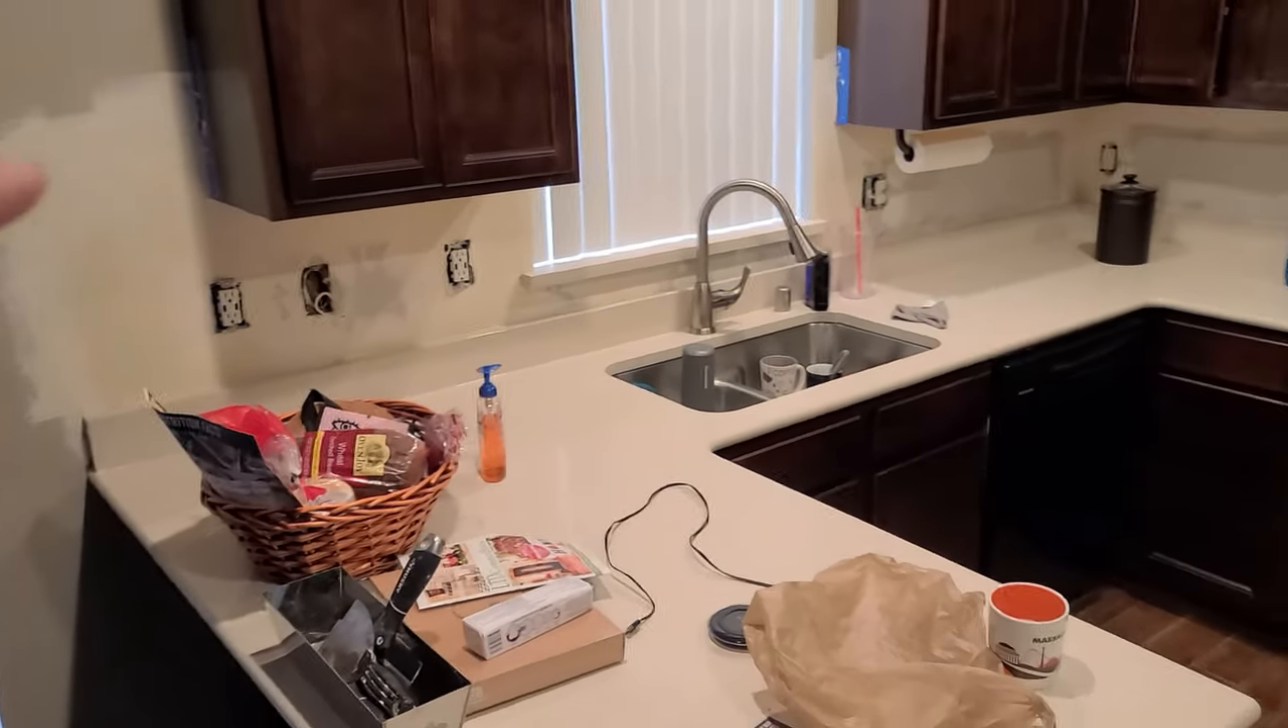As you can see, the new counters are in. Had to put the sink back together because she wanted water for some silly reason.